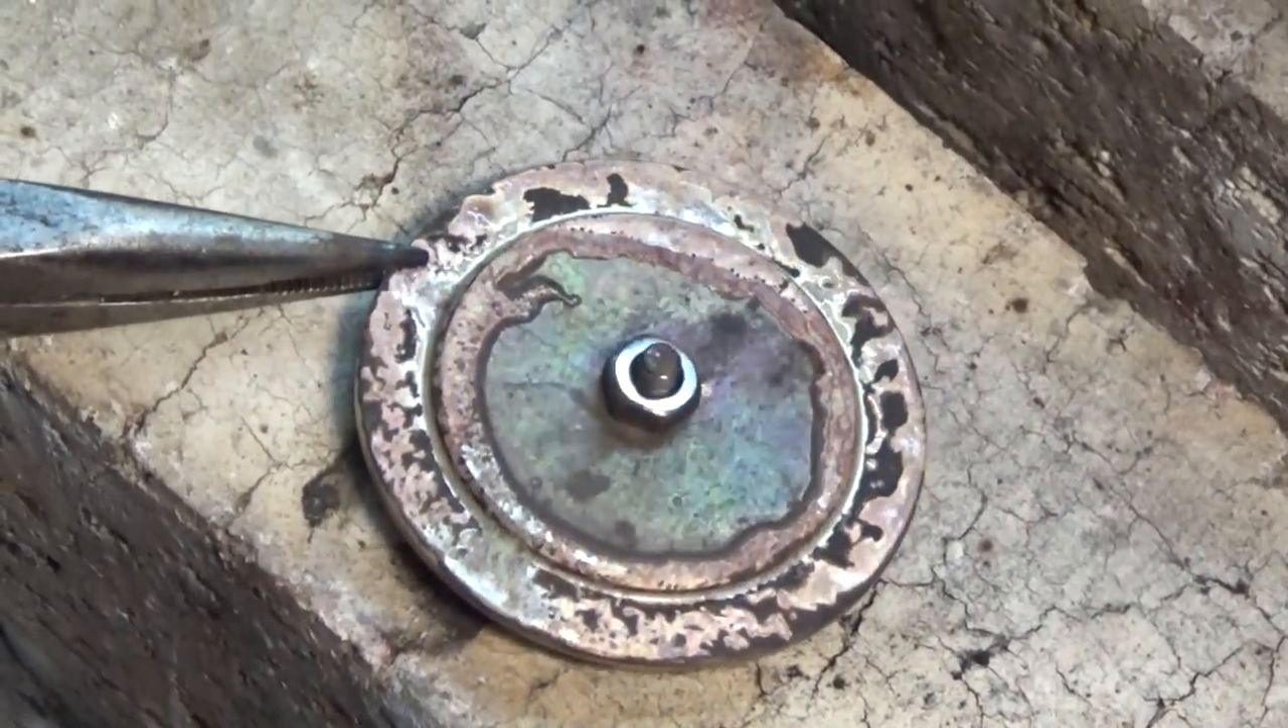You can see how that silver solder is run all around the edge there.